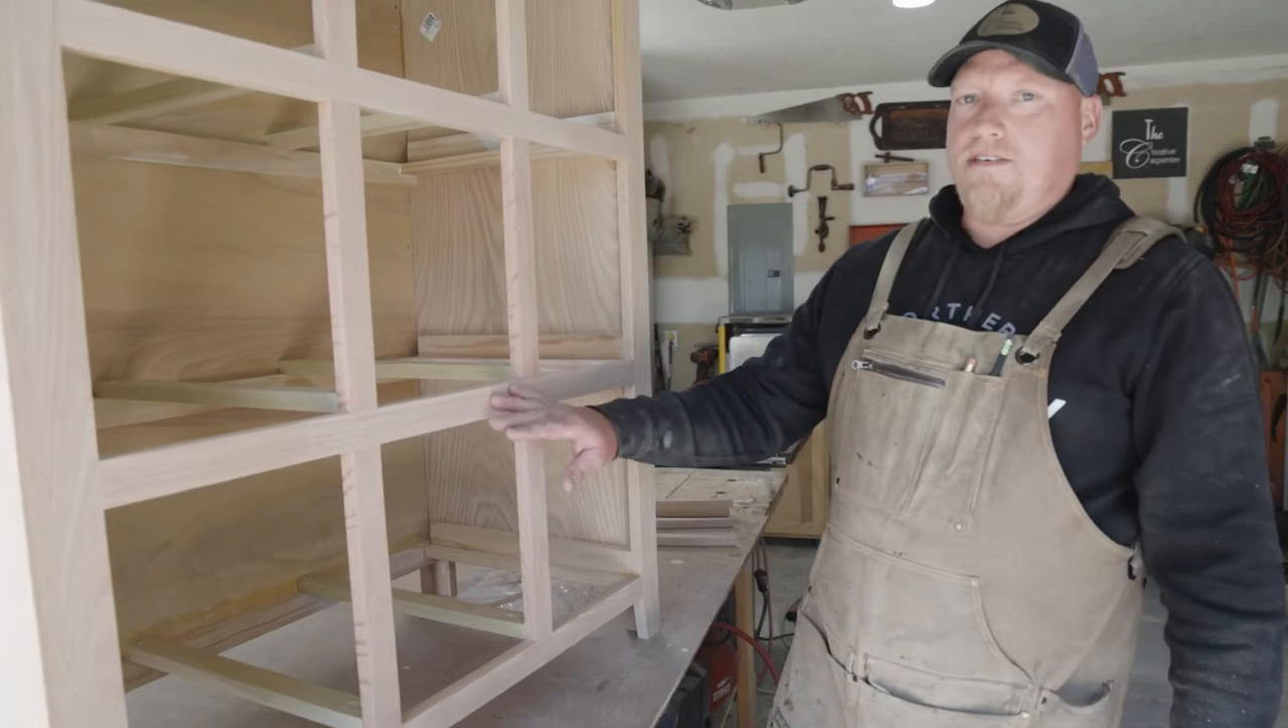We've got all of the face frame pieces fastened to the cabinet.